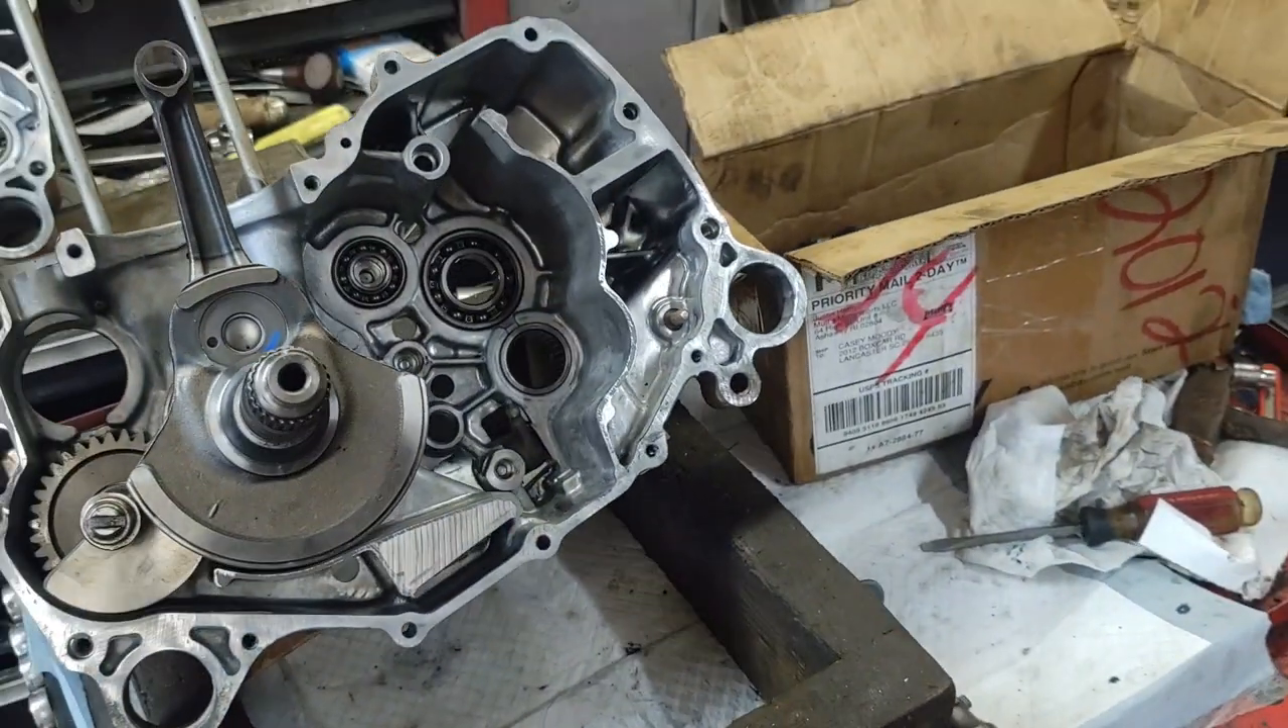All right guys got the crank pressed in there actually kind of upside down now.